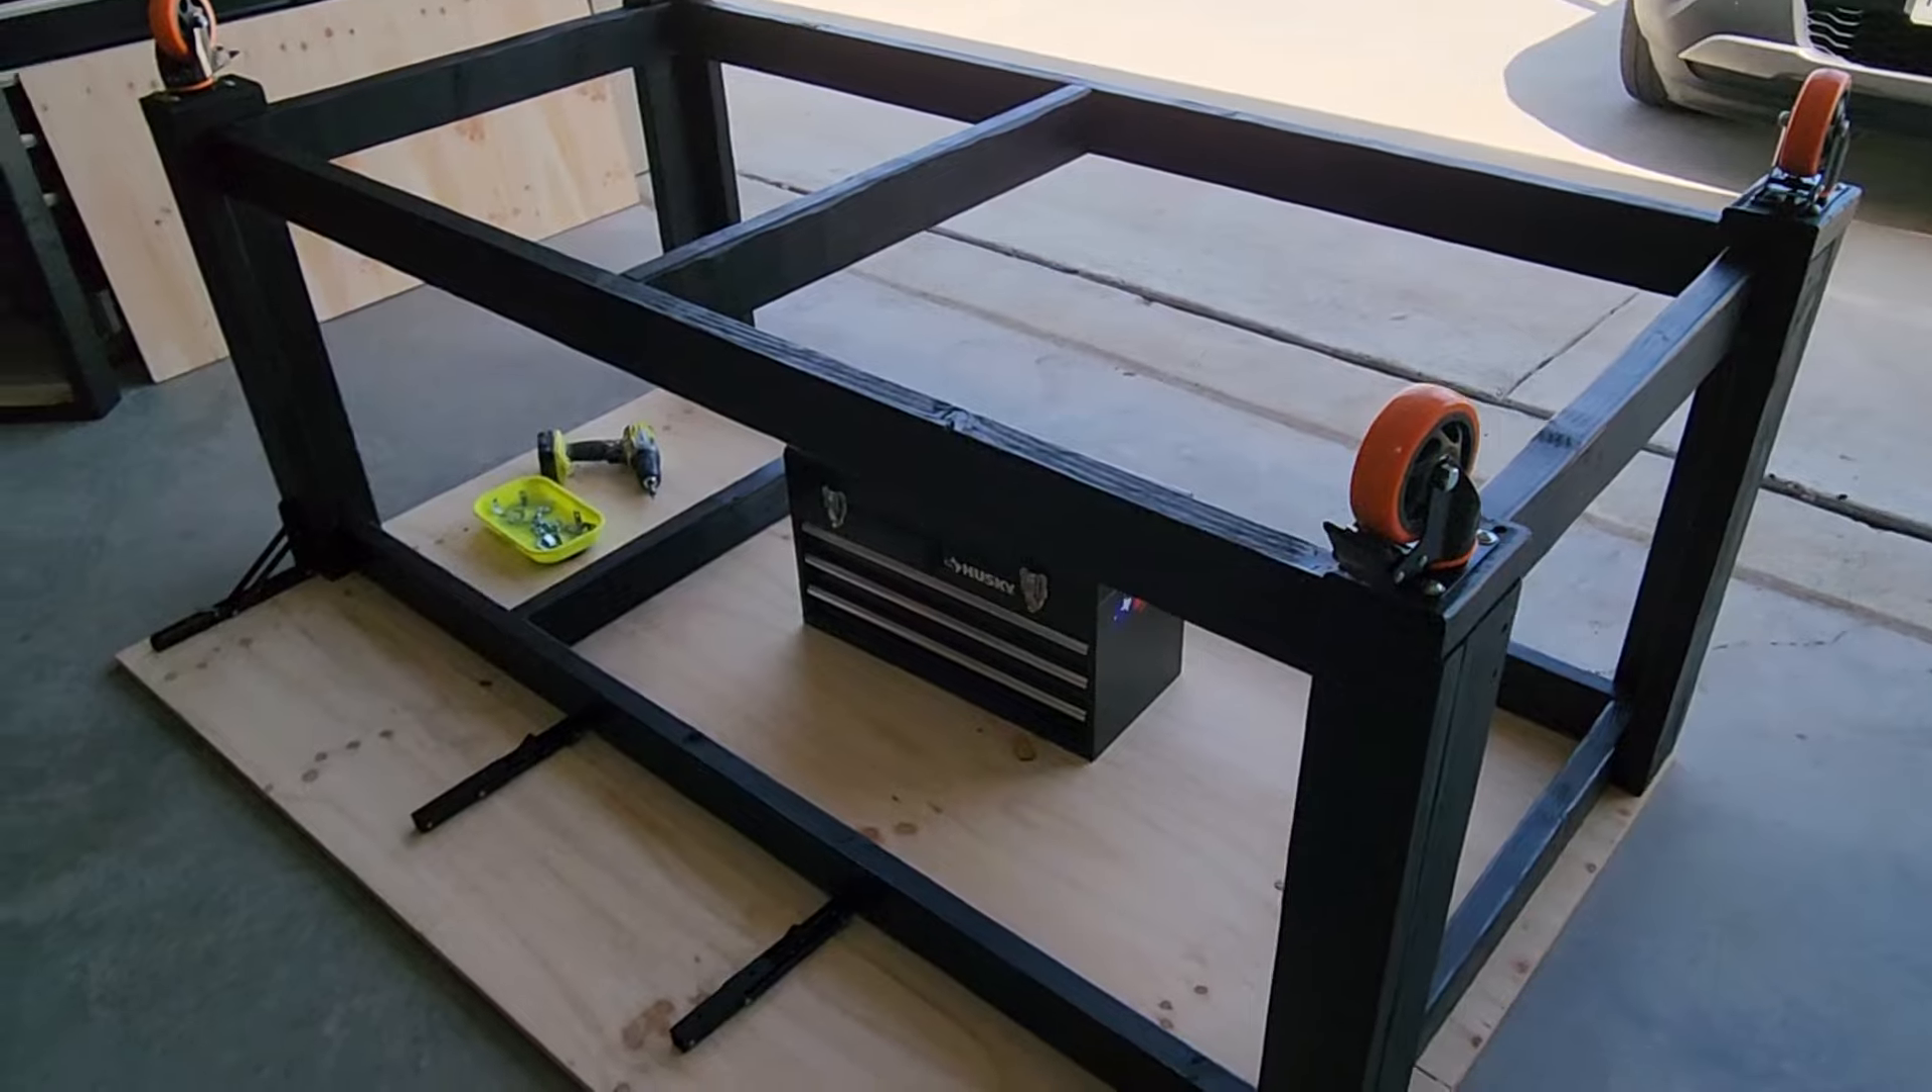You can see that I have the casters on.